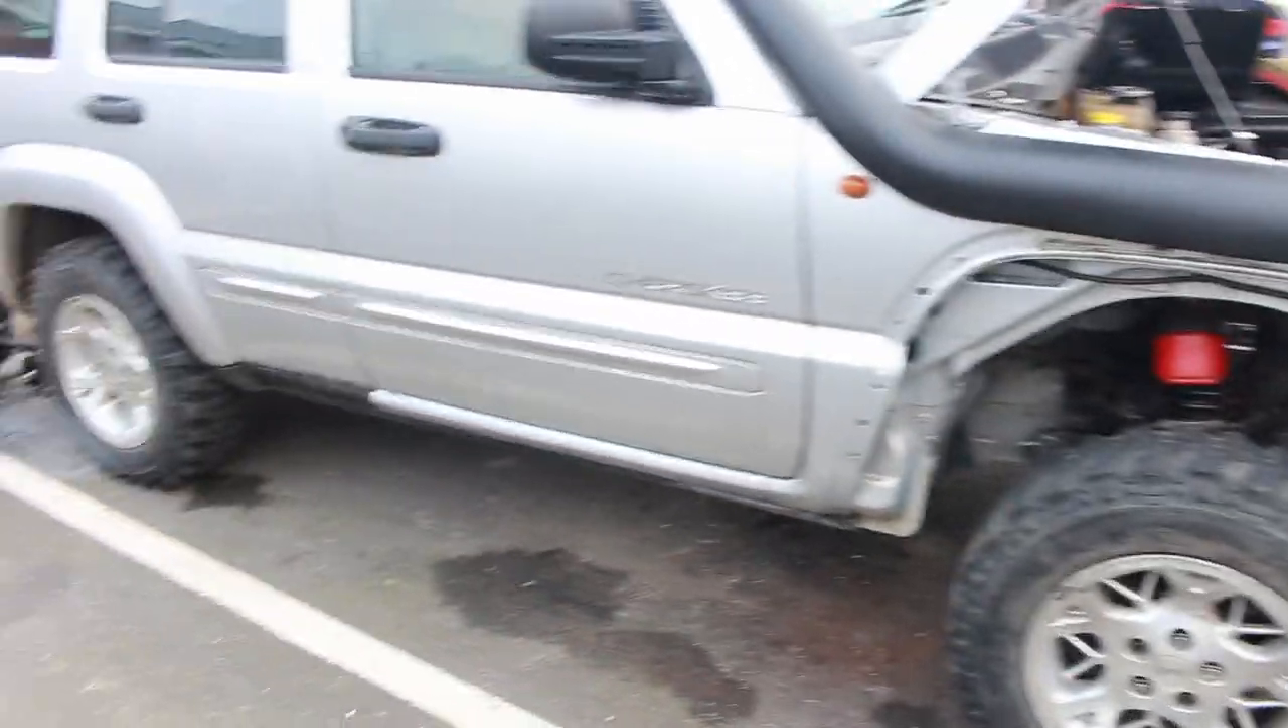The wheel arch bumper is off at the moment so it does look like there's even more of a gap.